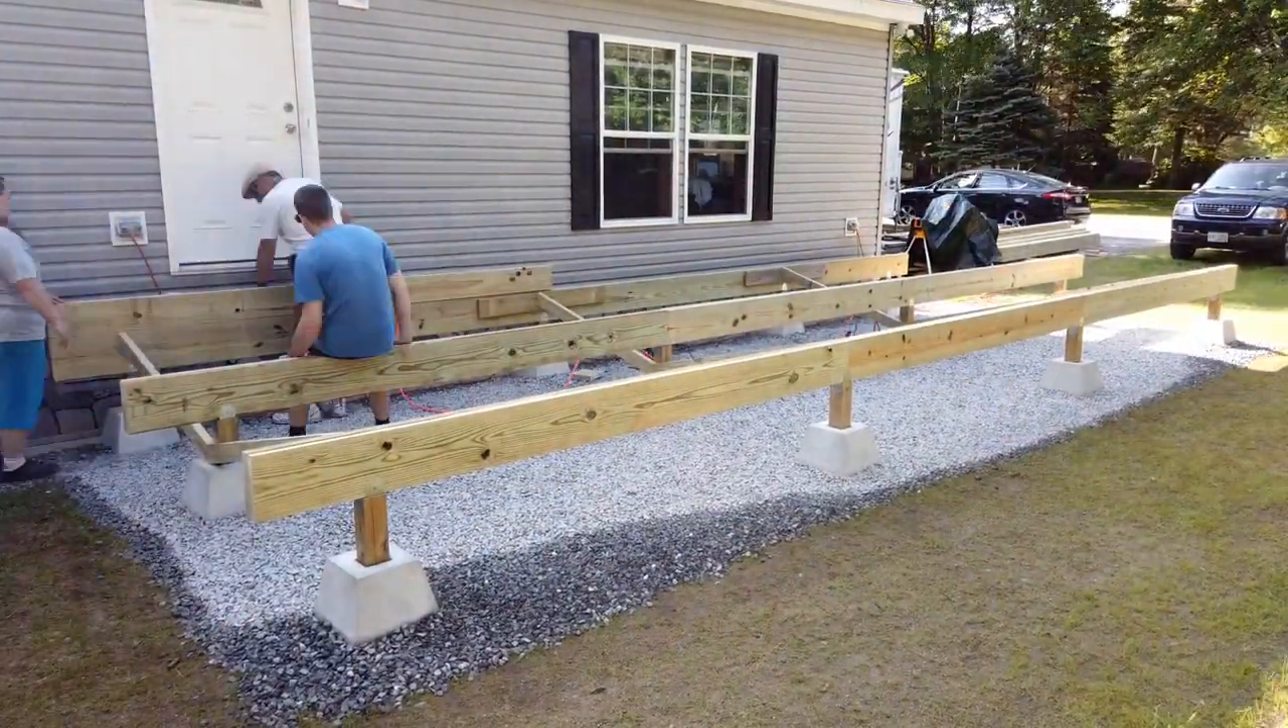We're starting to lay in the two by eight floor joists.